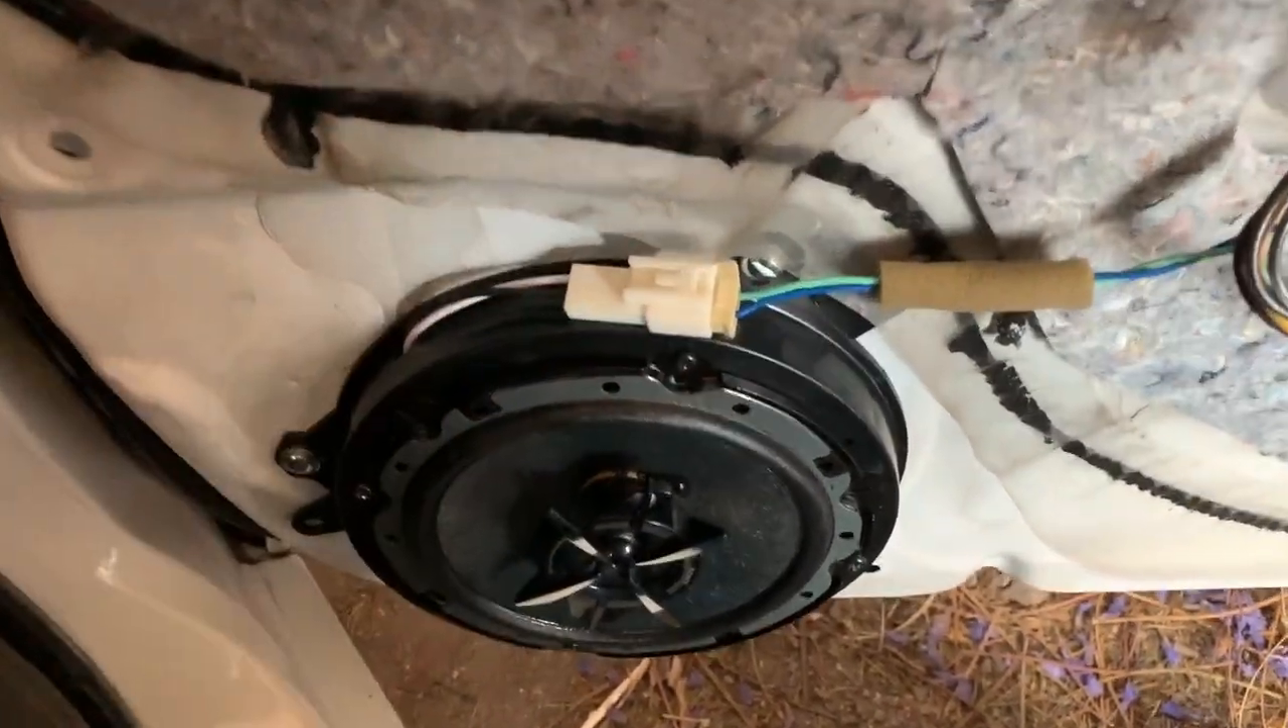Ya quedó nuestra bocina ya está conectada perfectamente con el arnés todo está asegurado.